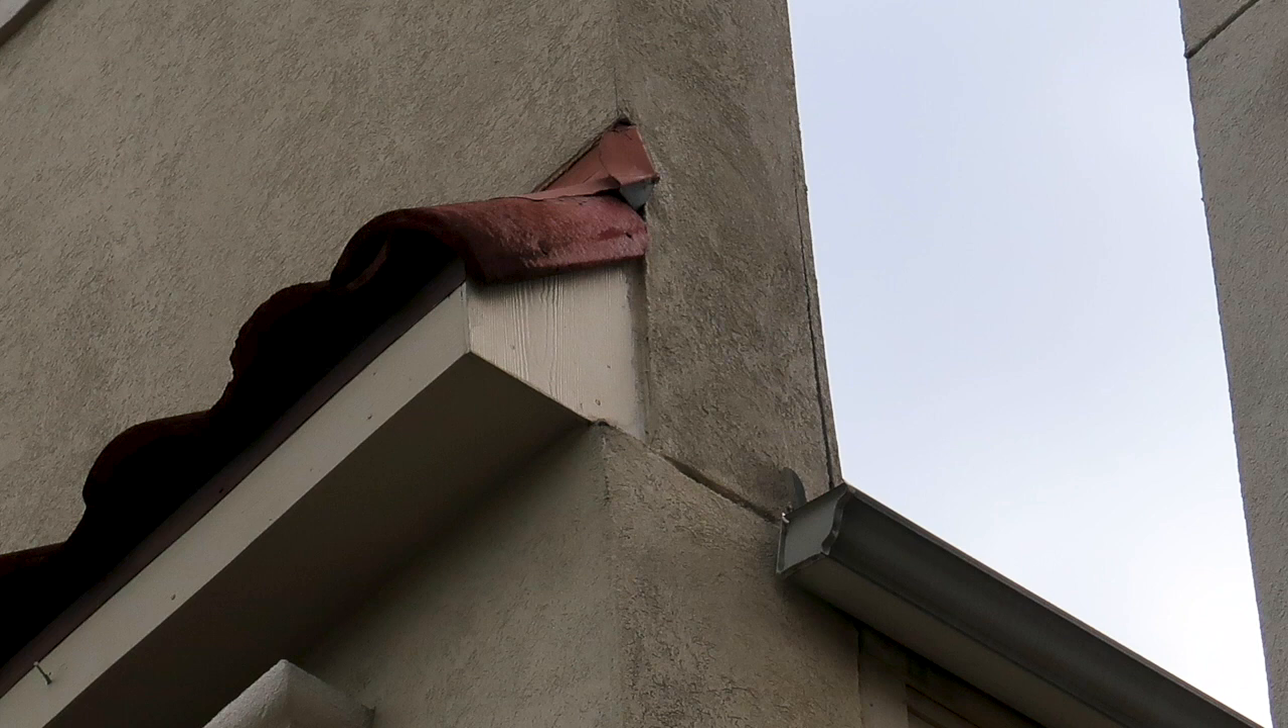Then I noticed this this flashing was sticking out a little bit.